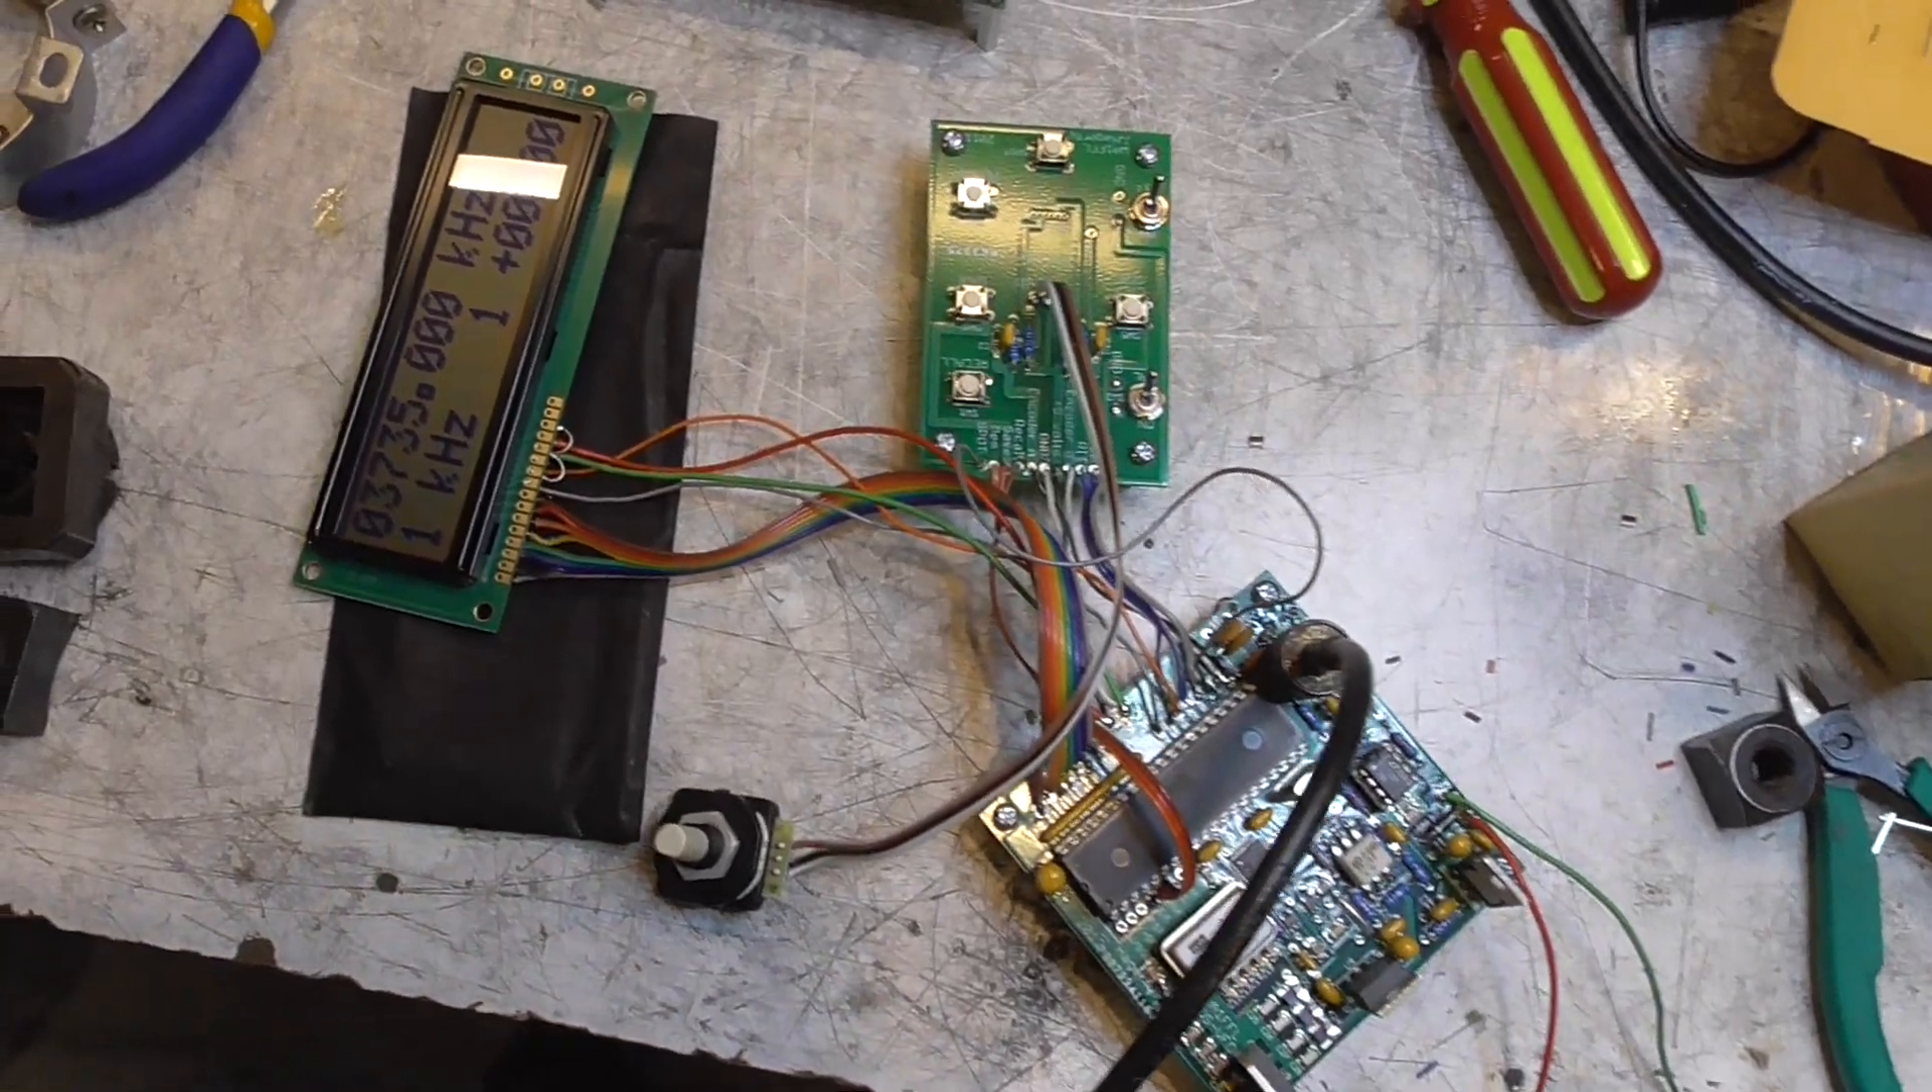We have everything all assembled on the bench and wired up.